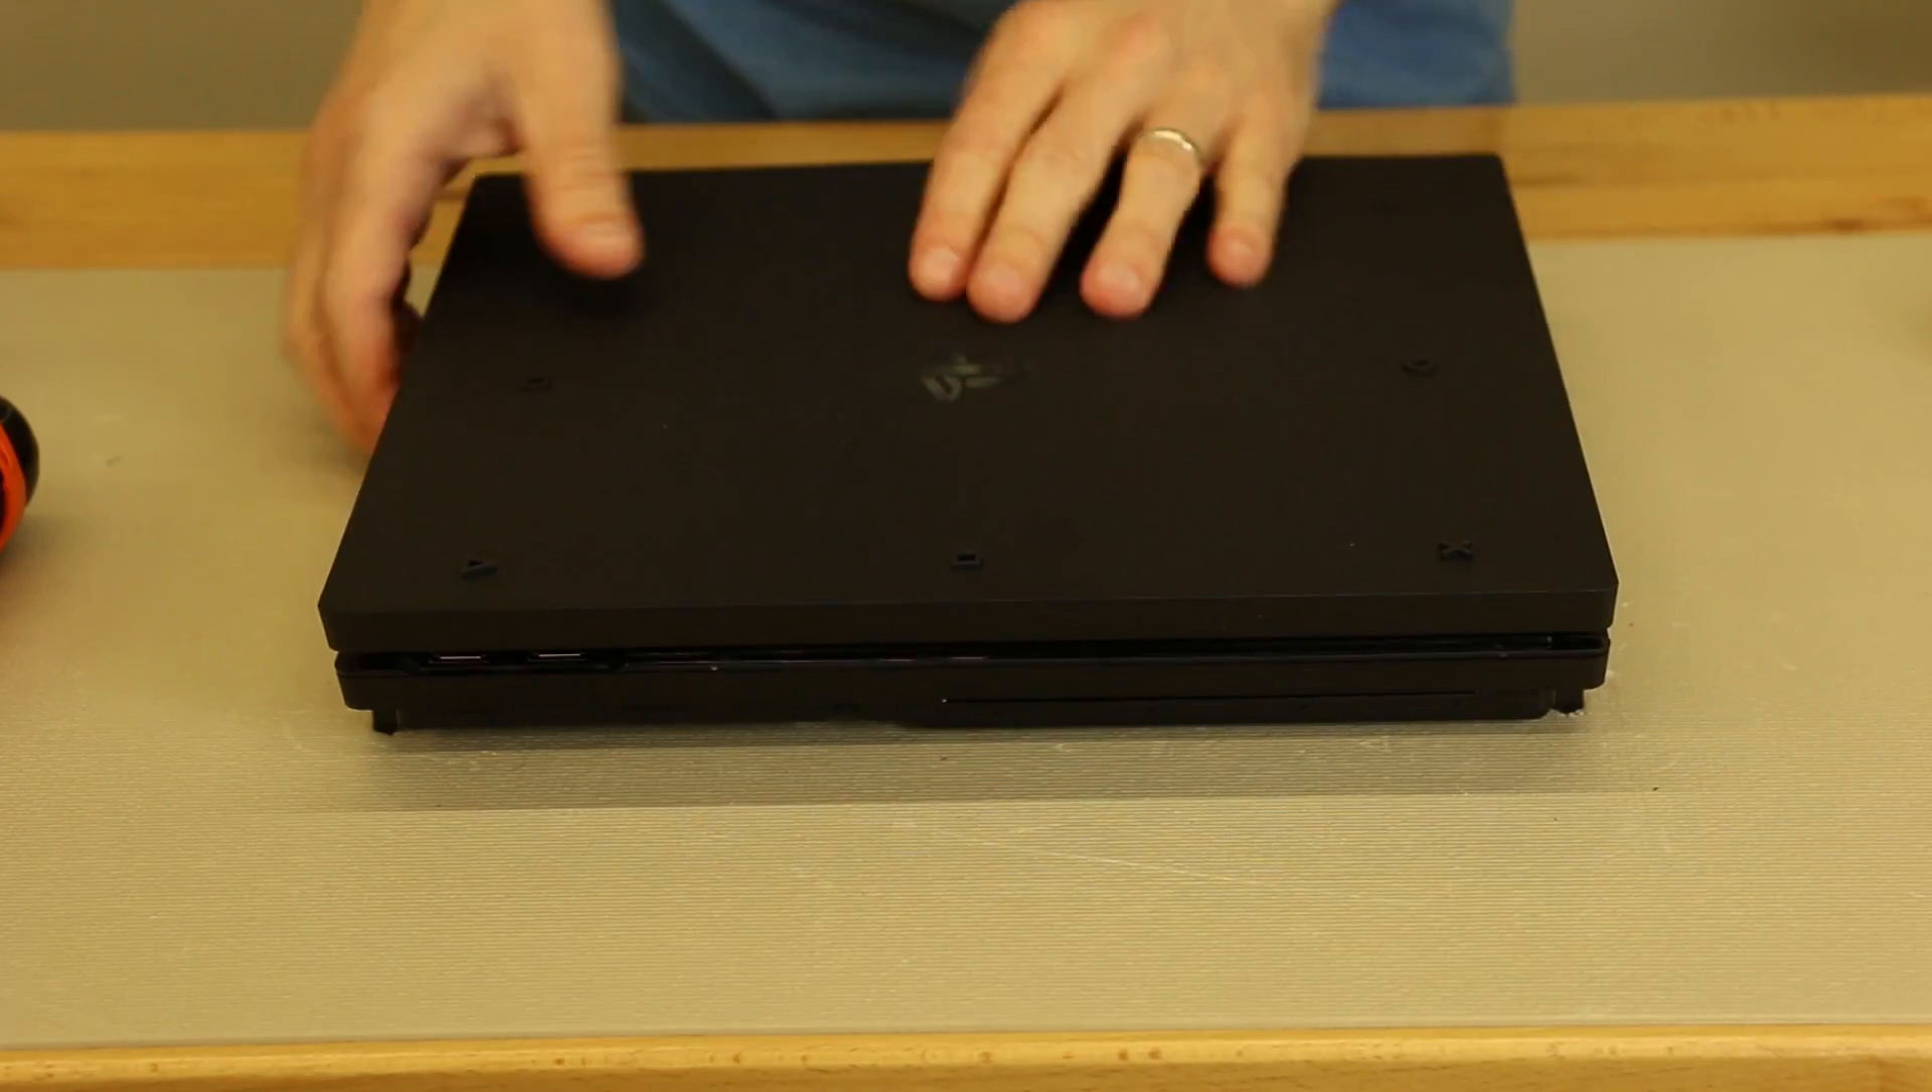And now the bottom cover is in place.